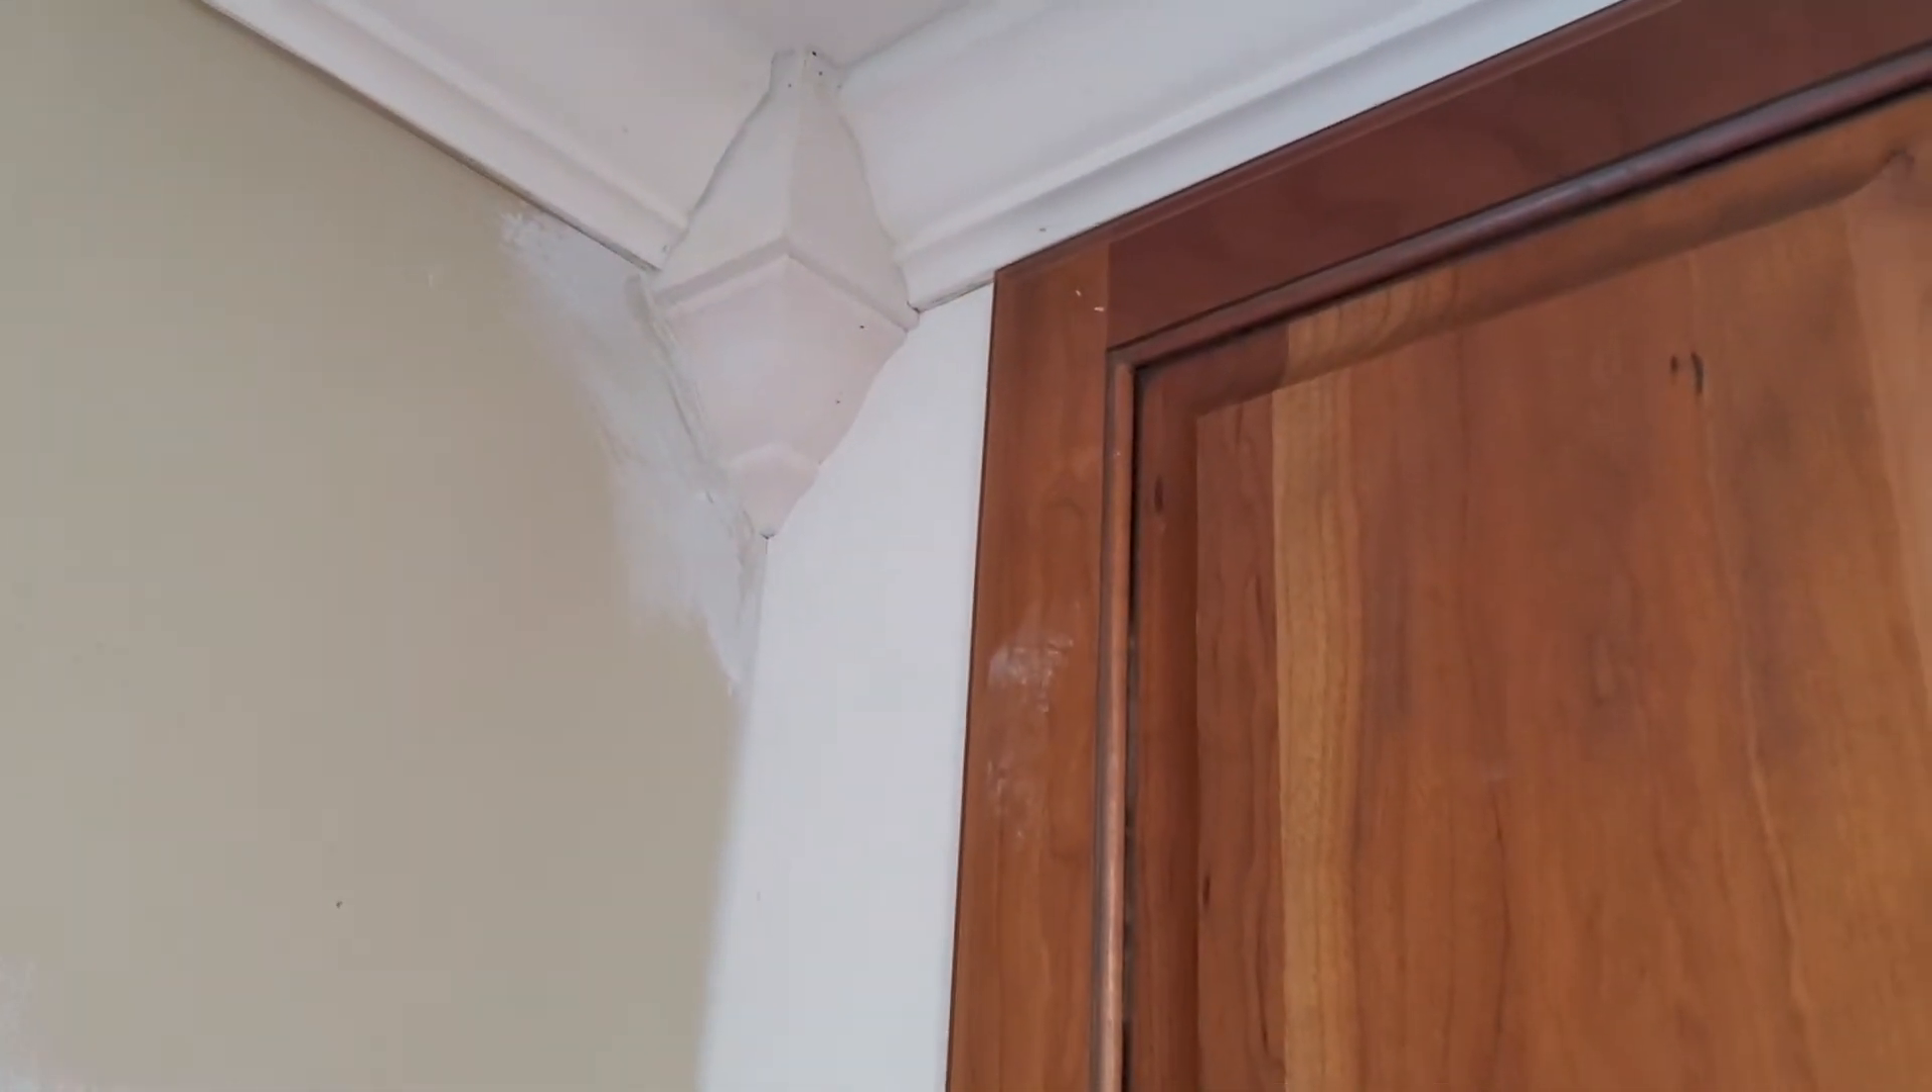Another thing I really like is that he put that little corner trim piece there because in each corner of the house which were they were already there are the same little trim pieces.